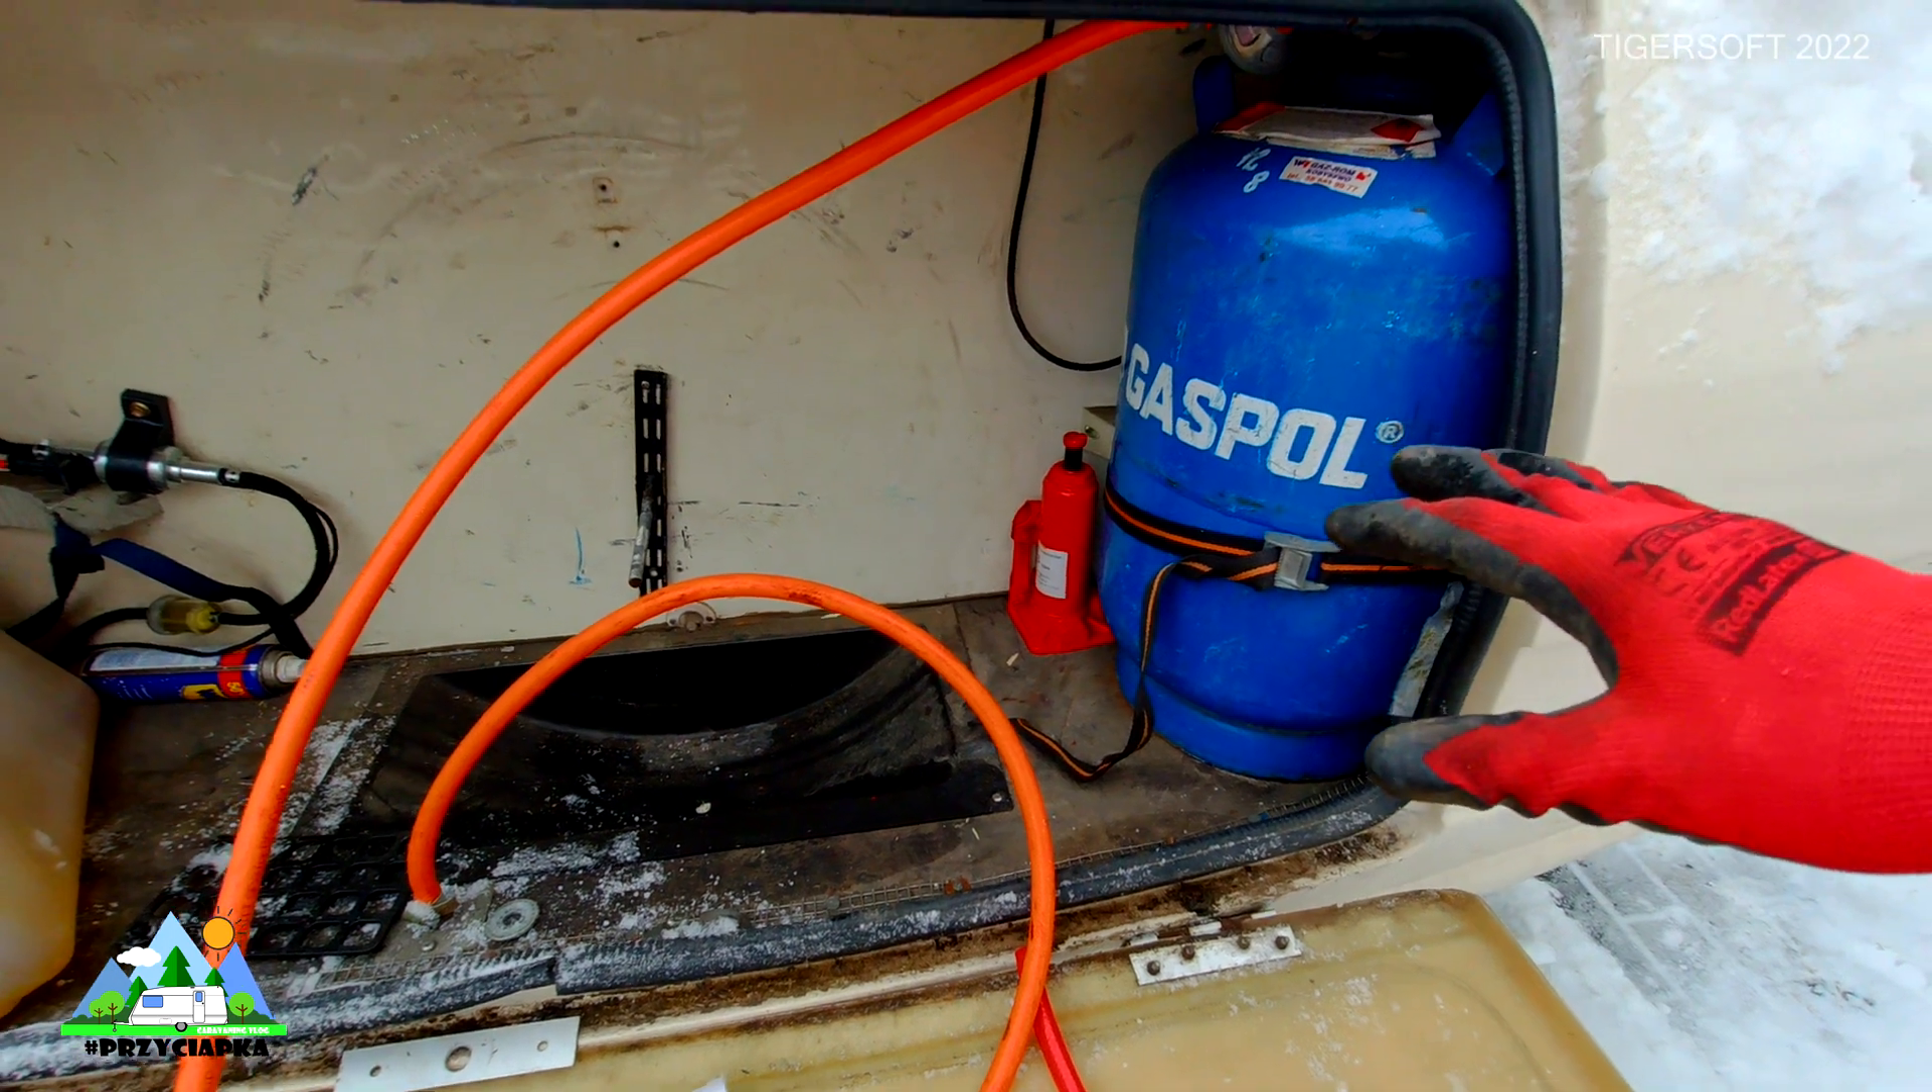Butla już zamontowana, w tej przyczepce jest to ciężko zrobić, dlatego muszę używać bezkołnierzowej.